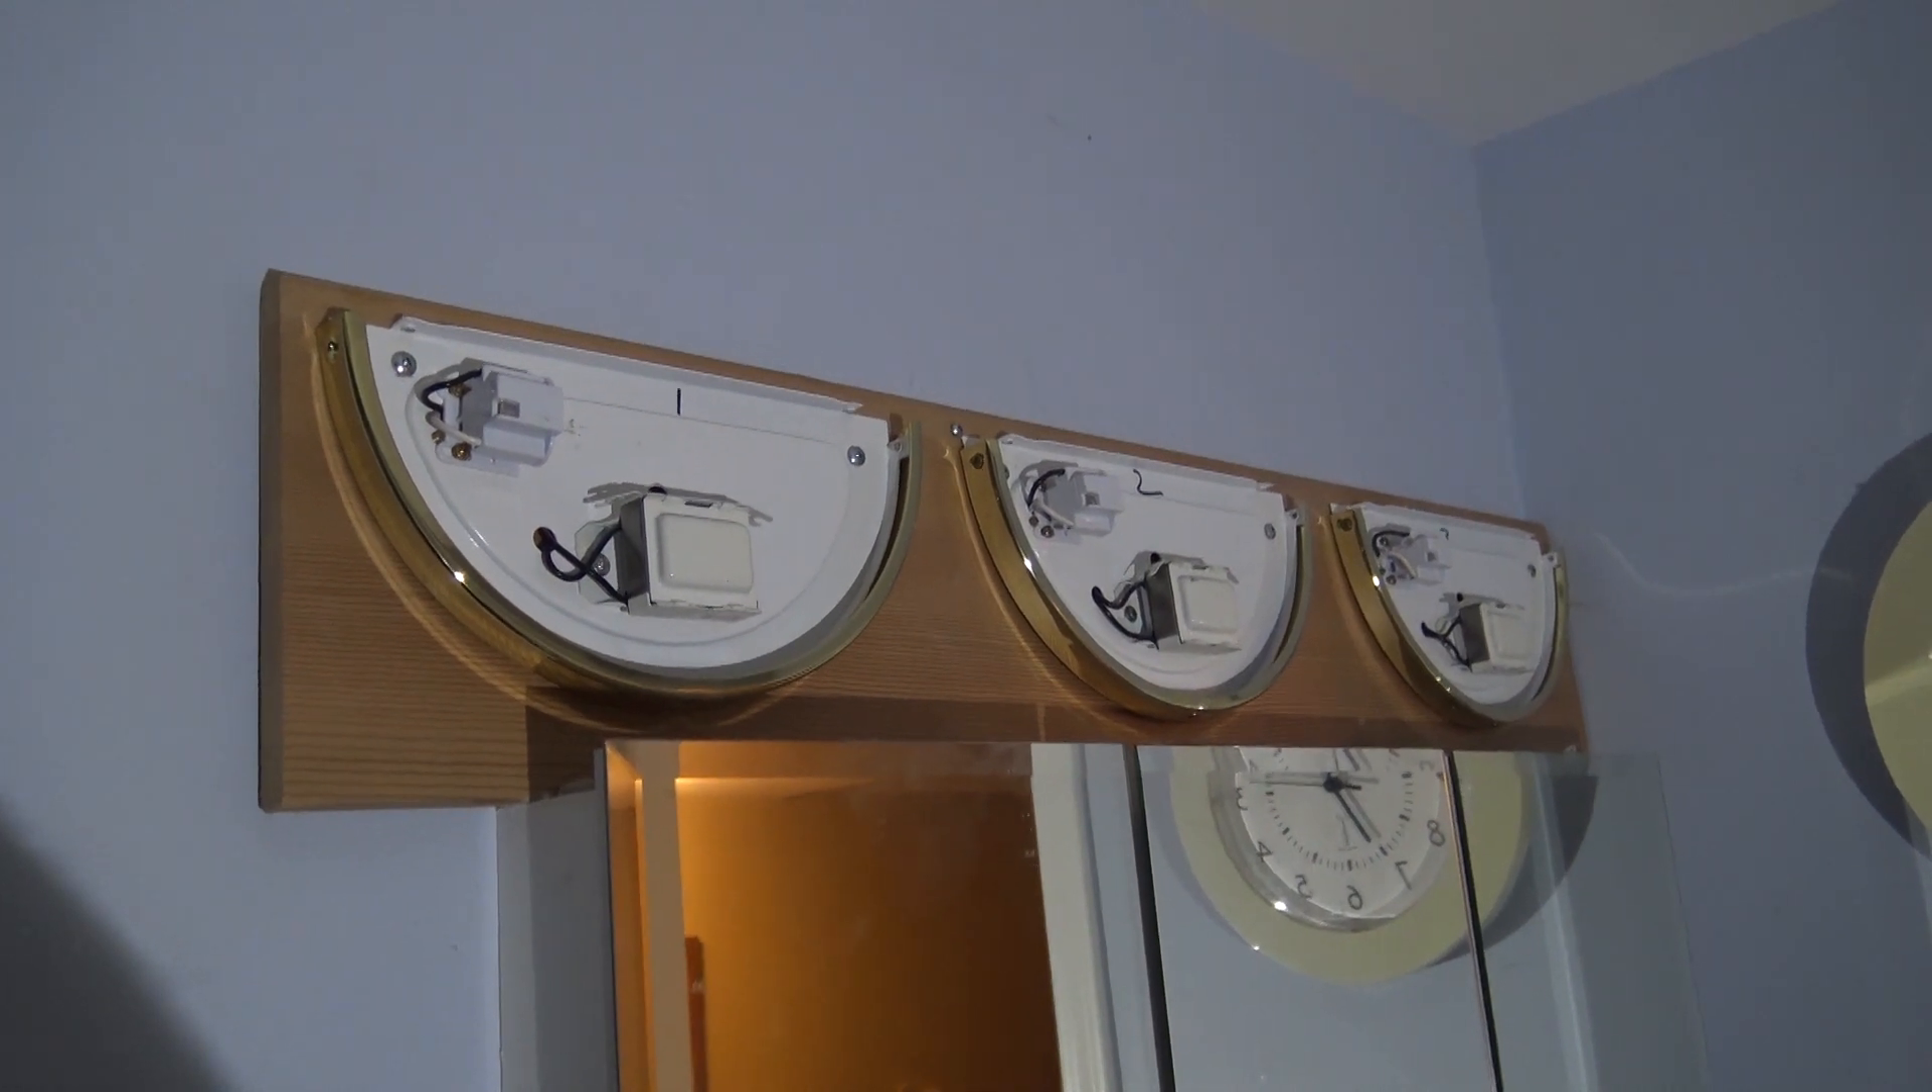So now I just have to put the glass in and the lights.